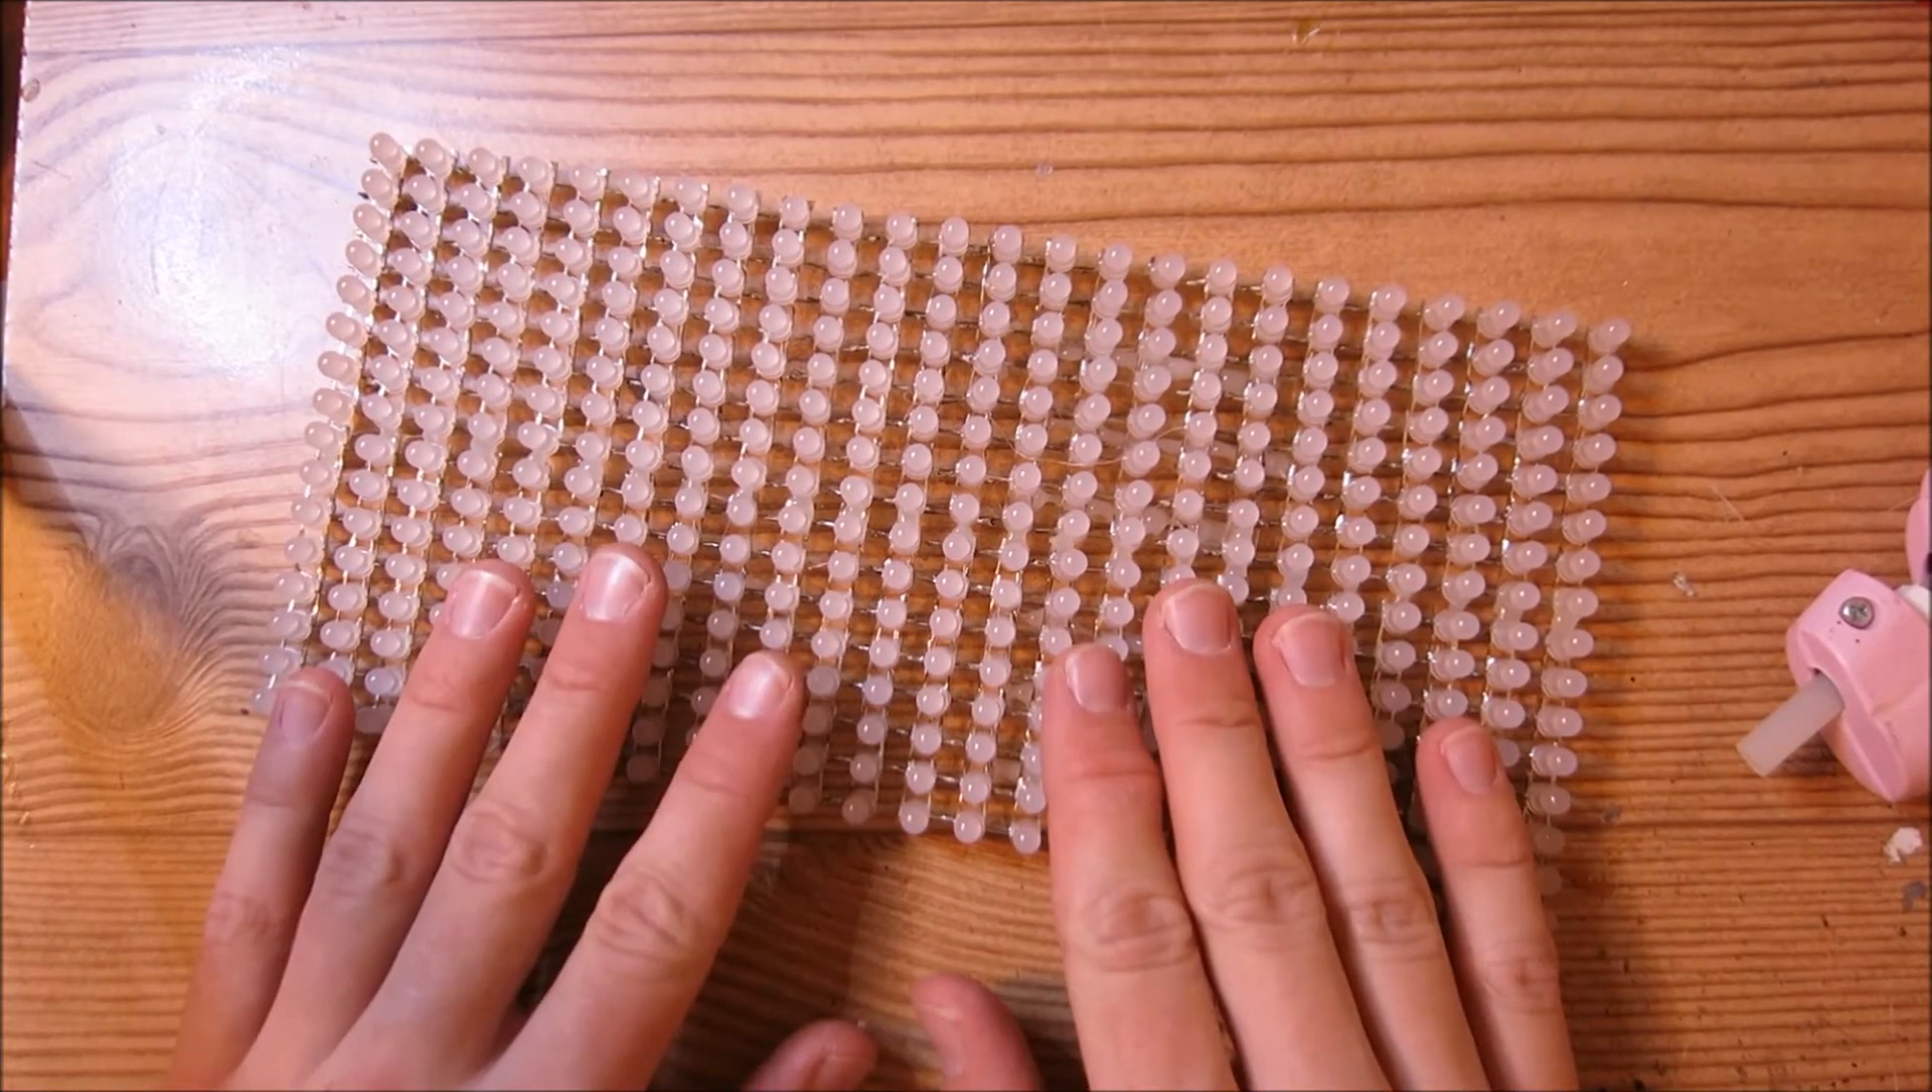So here we have a fully assembled matrix.